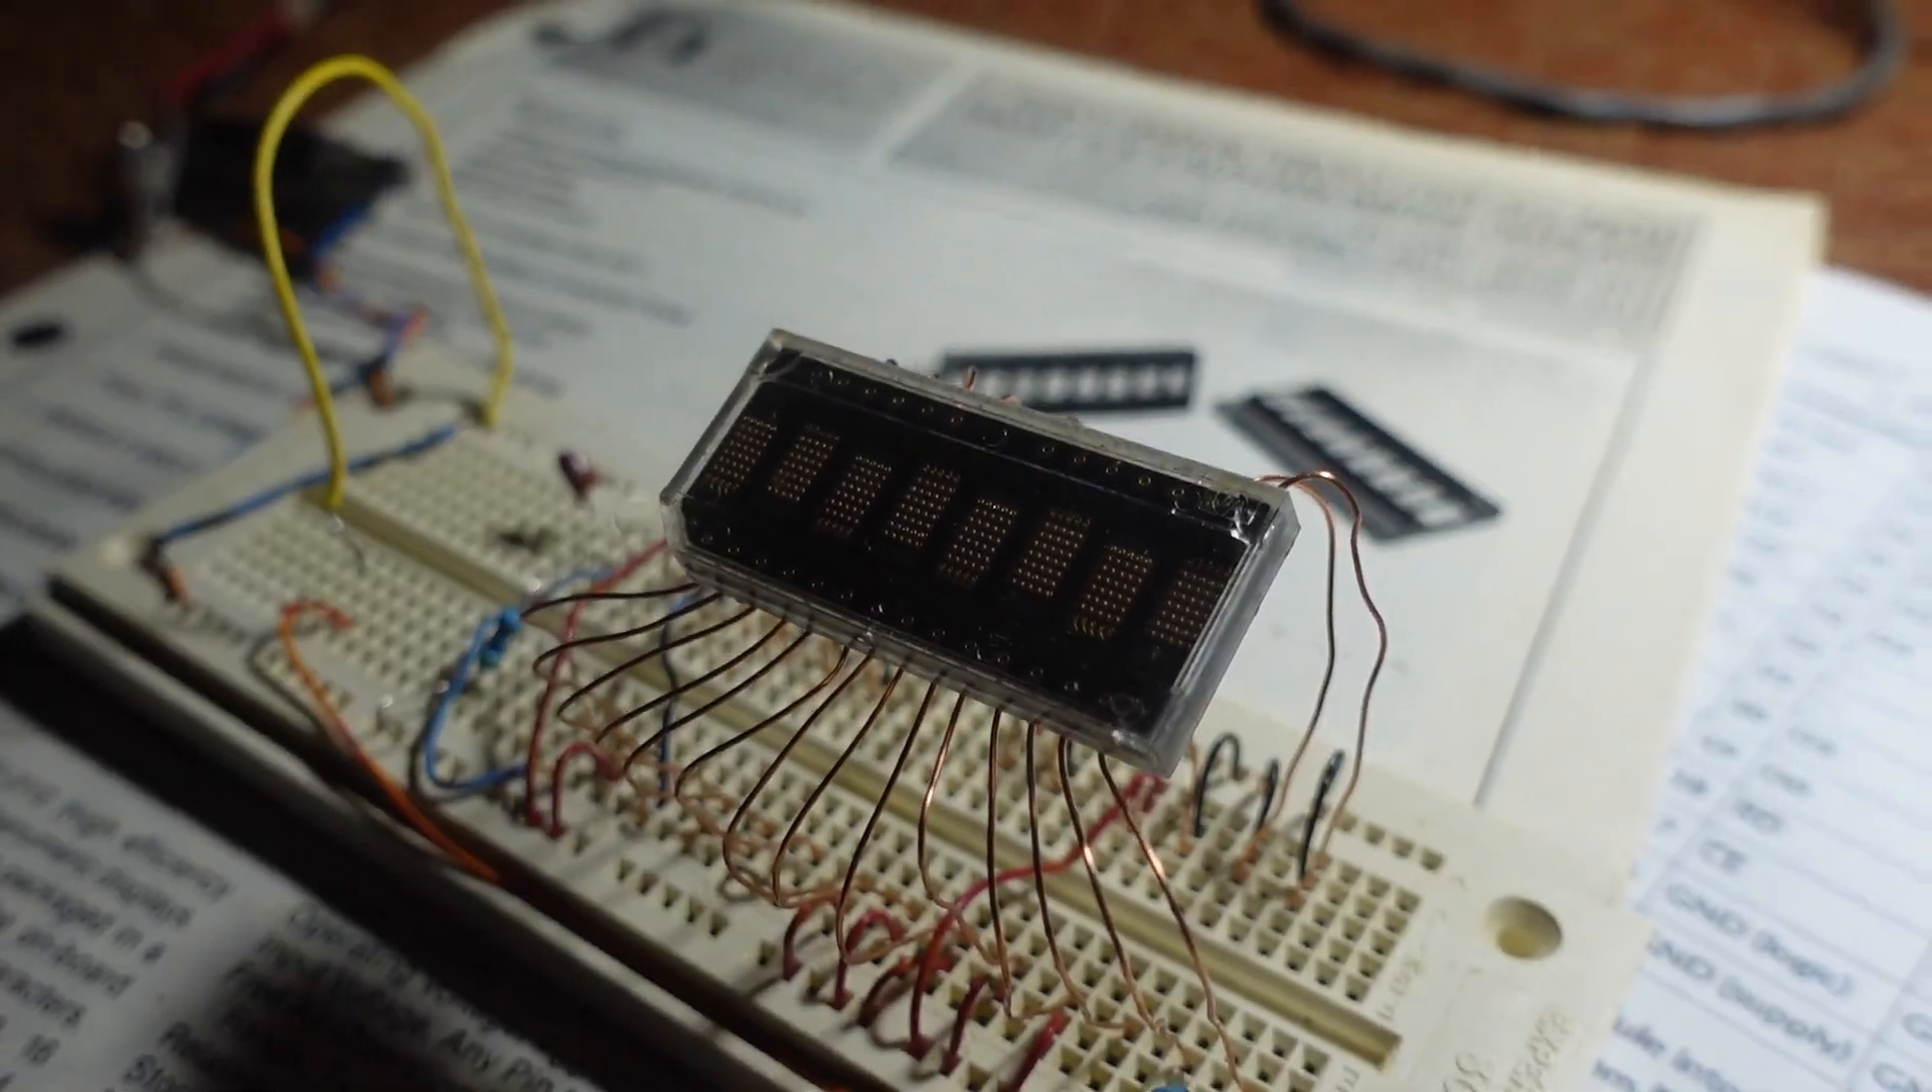Well, we were successful in getting the display put up on a plug board, extending all the tiny little pins.